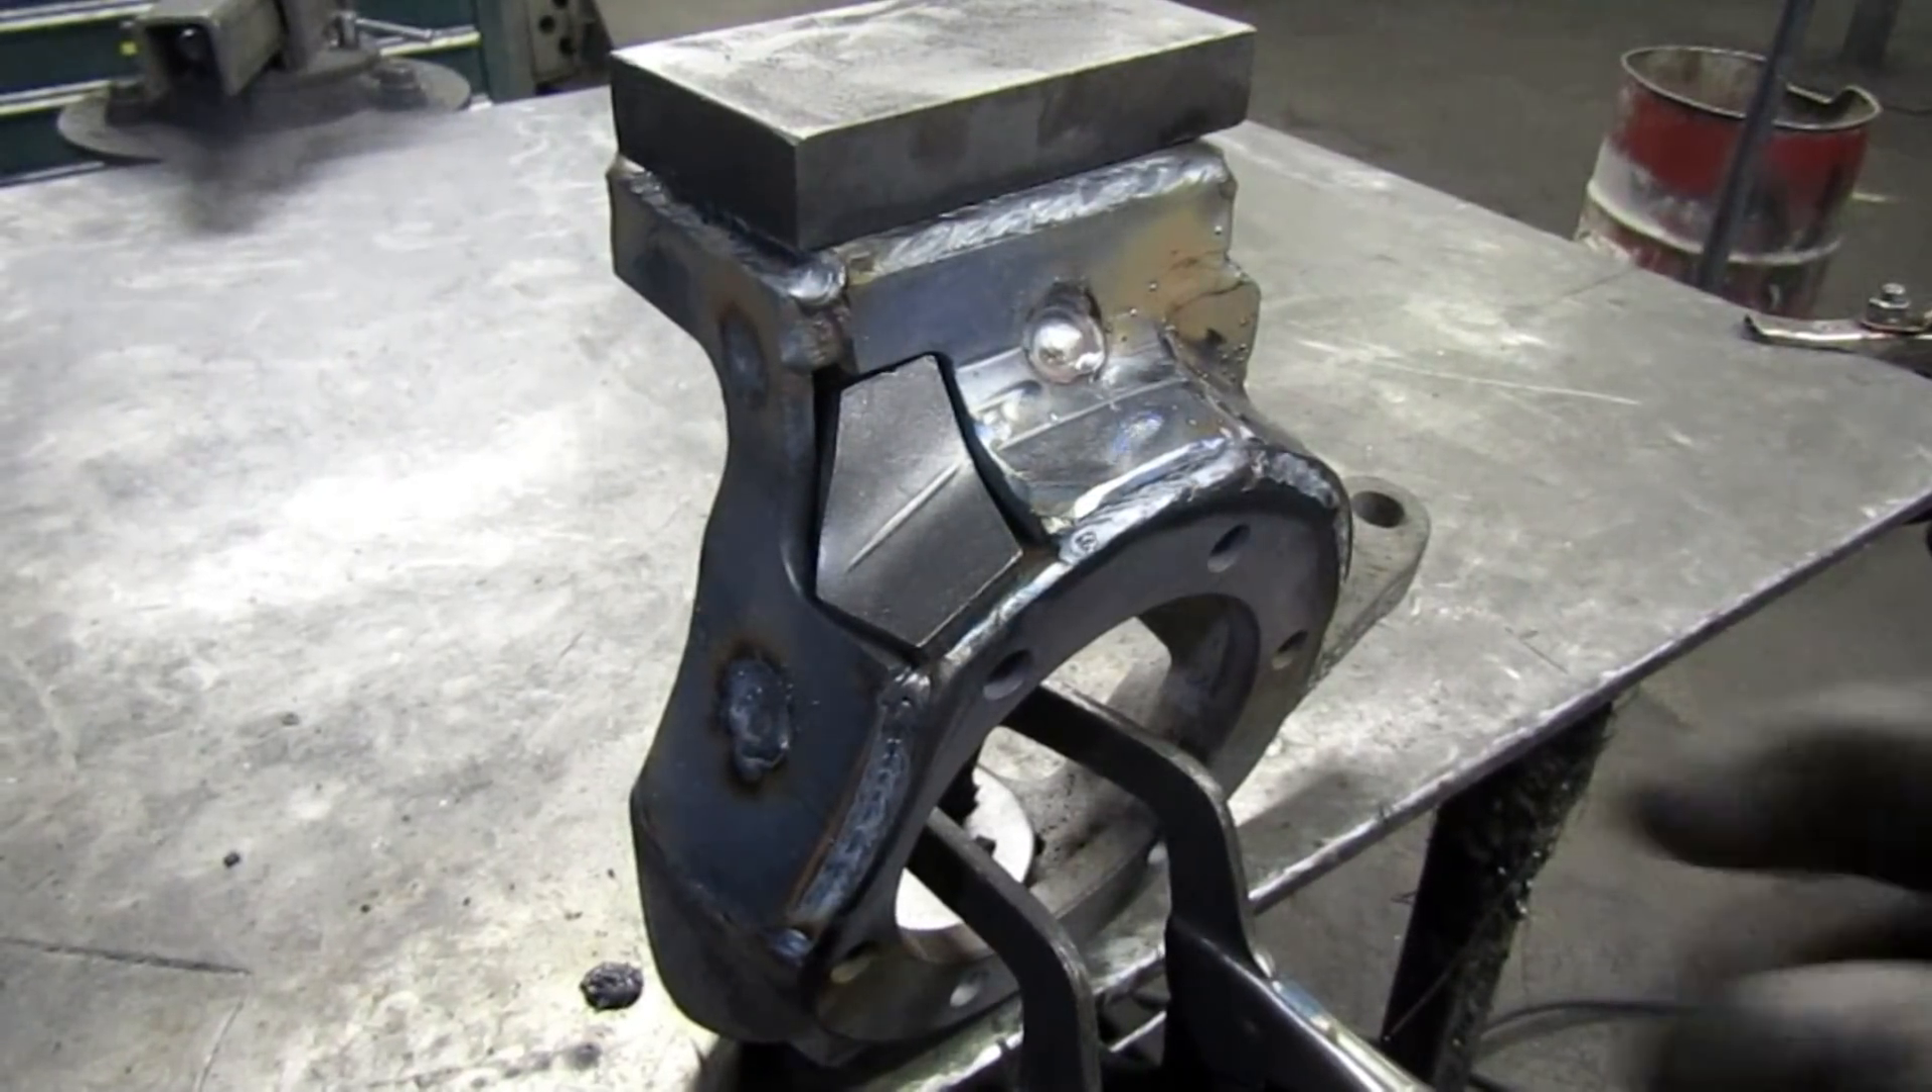So we got majority of the welding done.